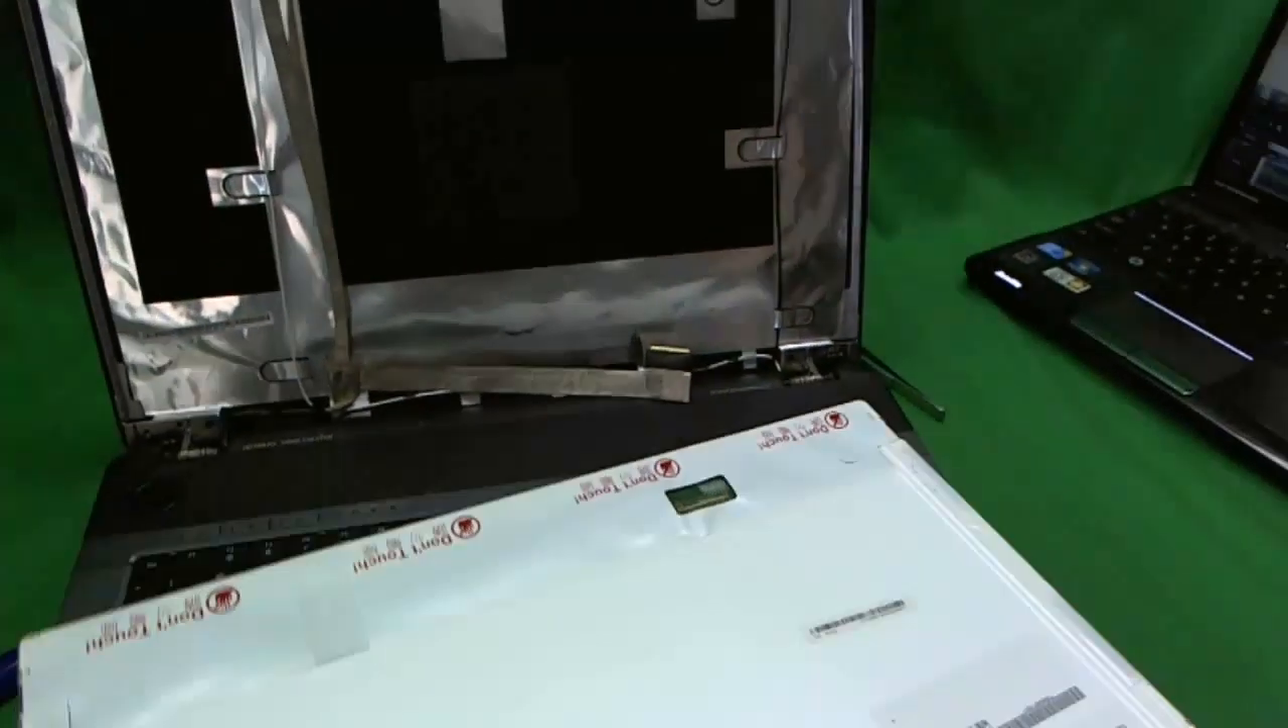So we have the screen out.